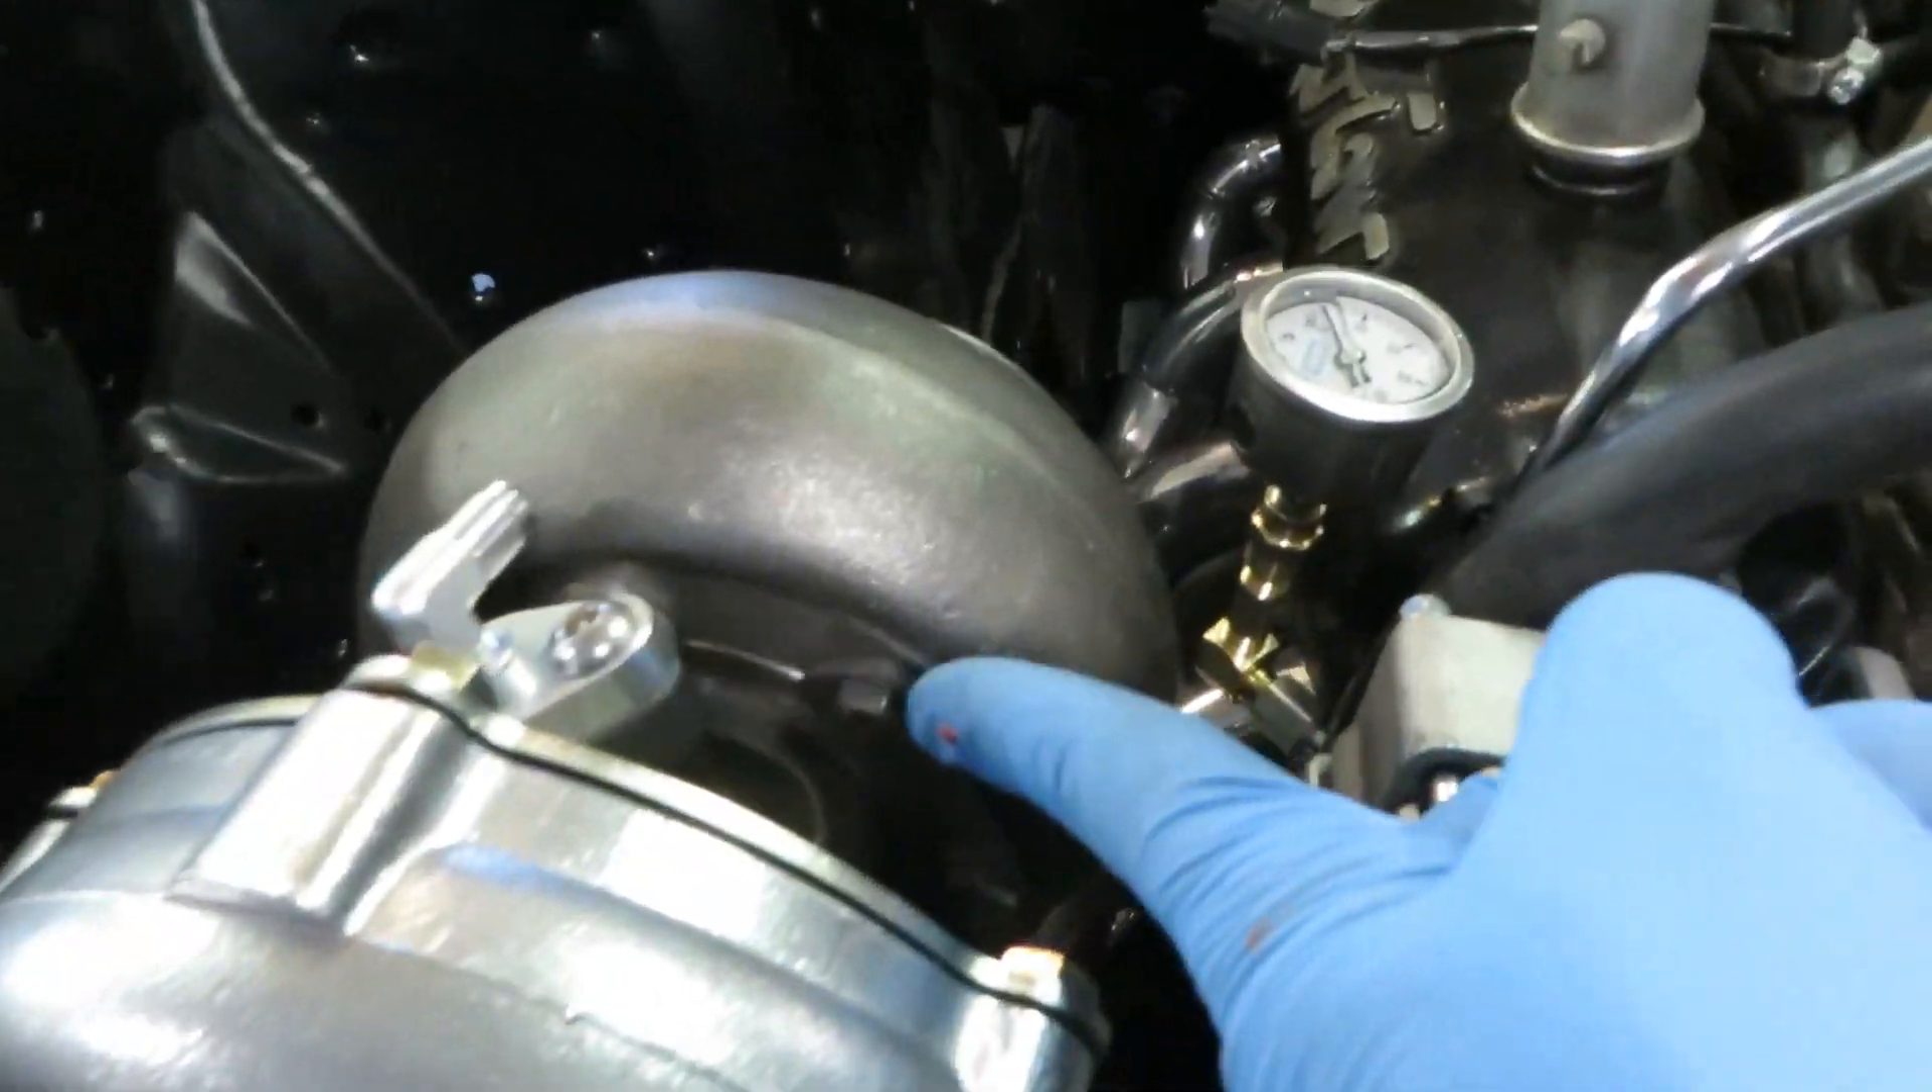The turbo is in.